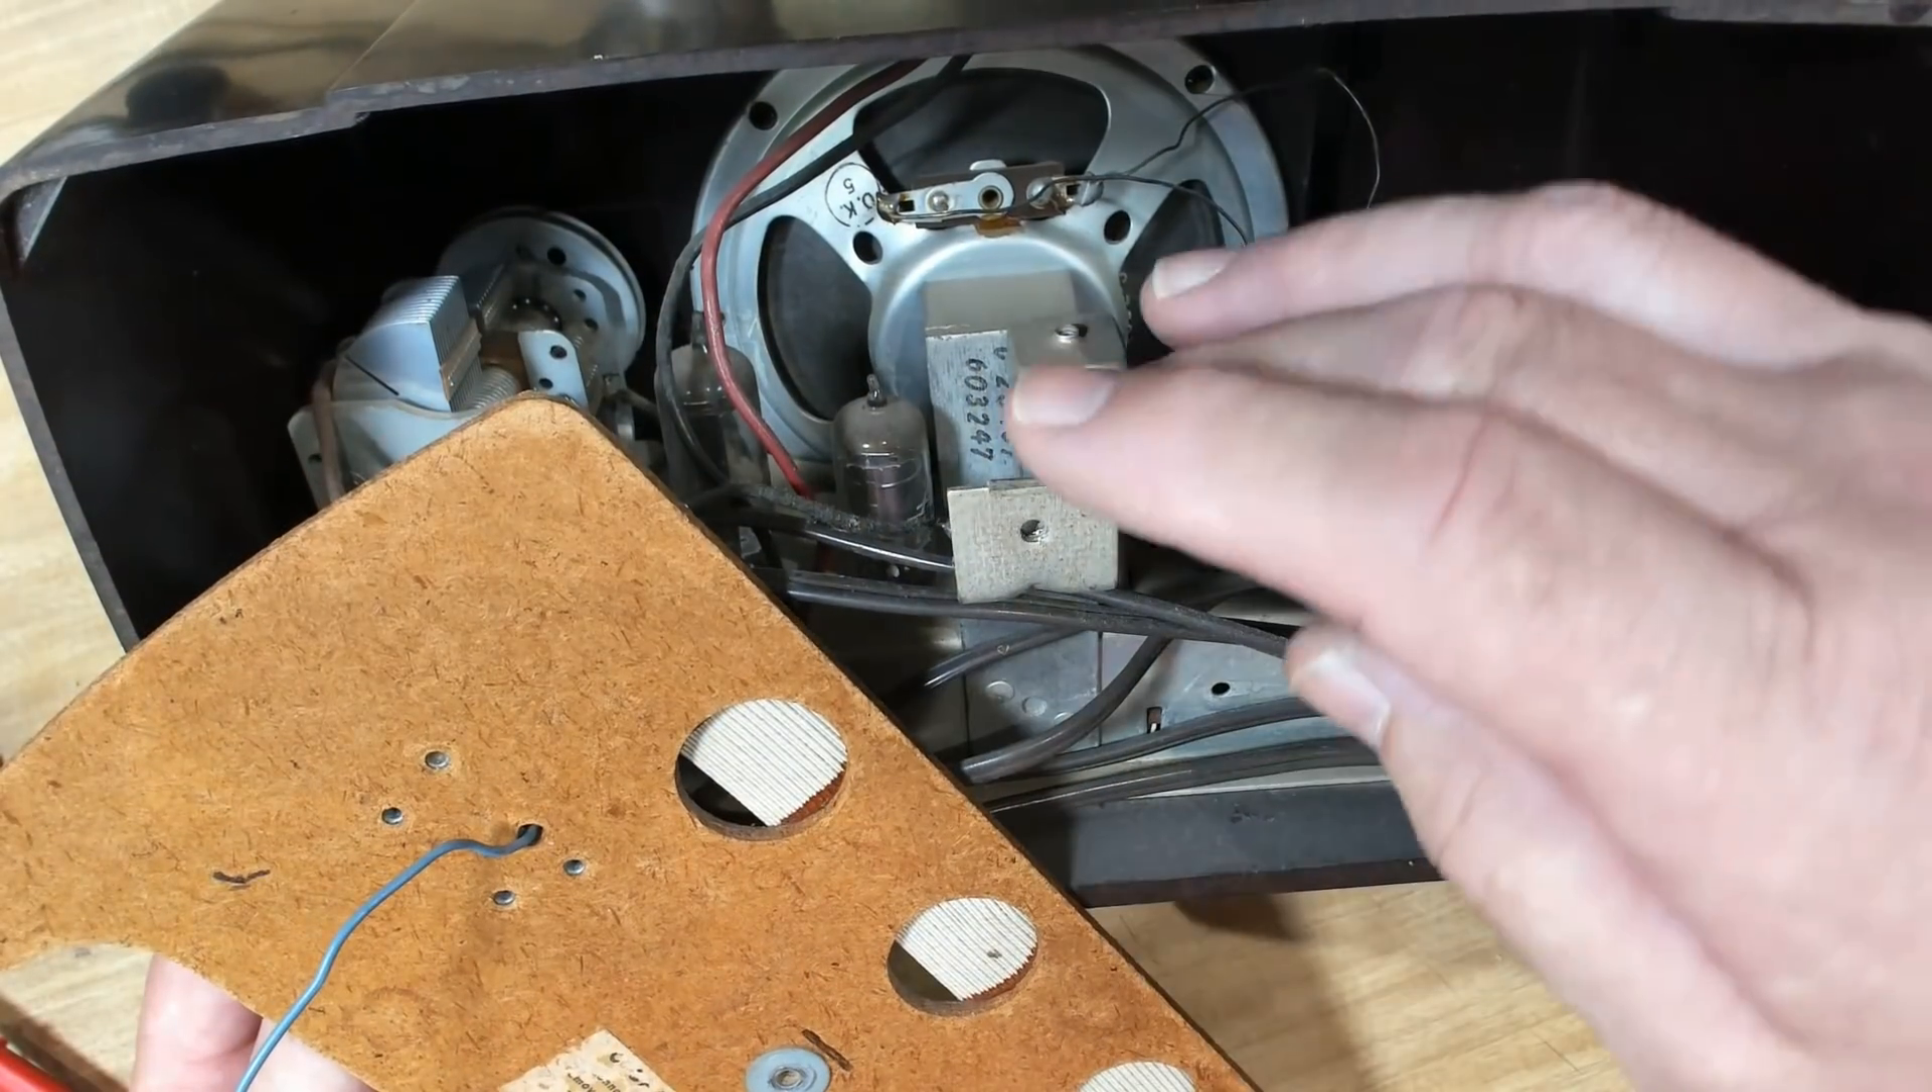I've taken the back off the other radio.